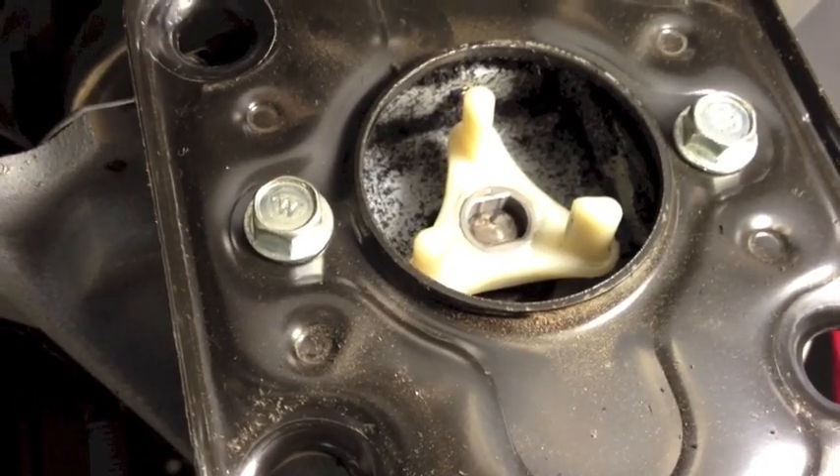So I've installed the new coupler well and what I'm about to do is just tap it down with a hammer and I'm gonna use a socket over here just to tap that down.